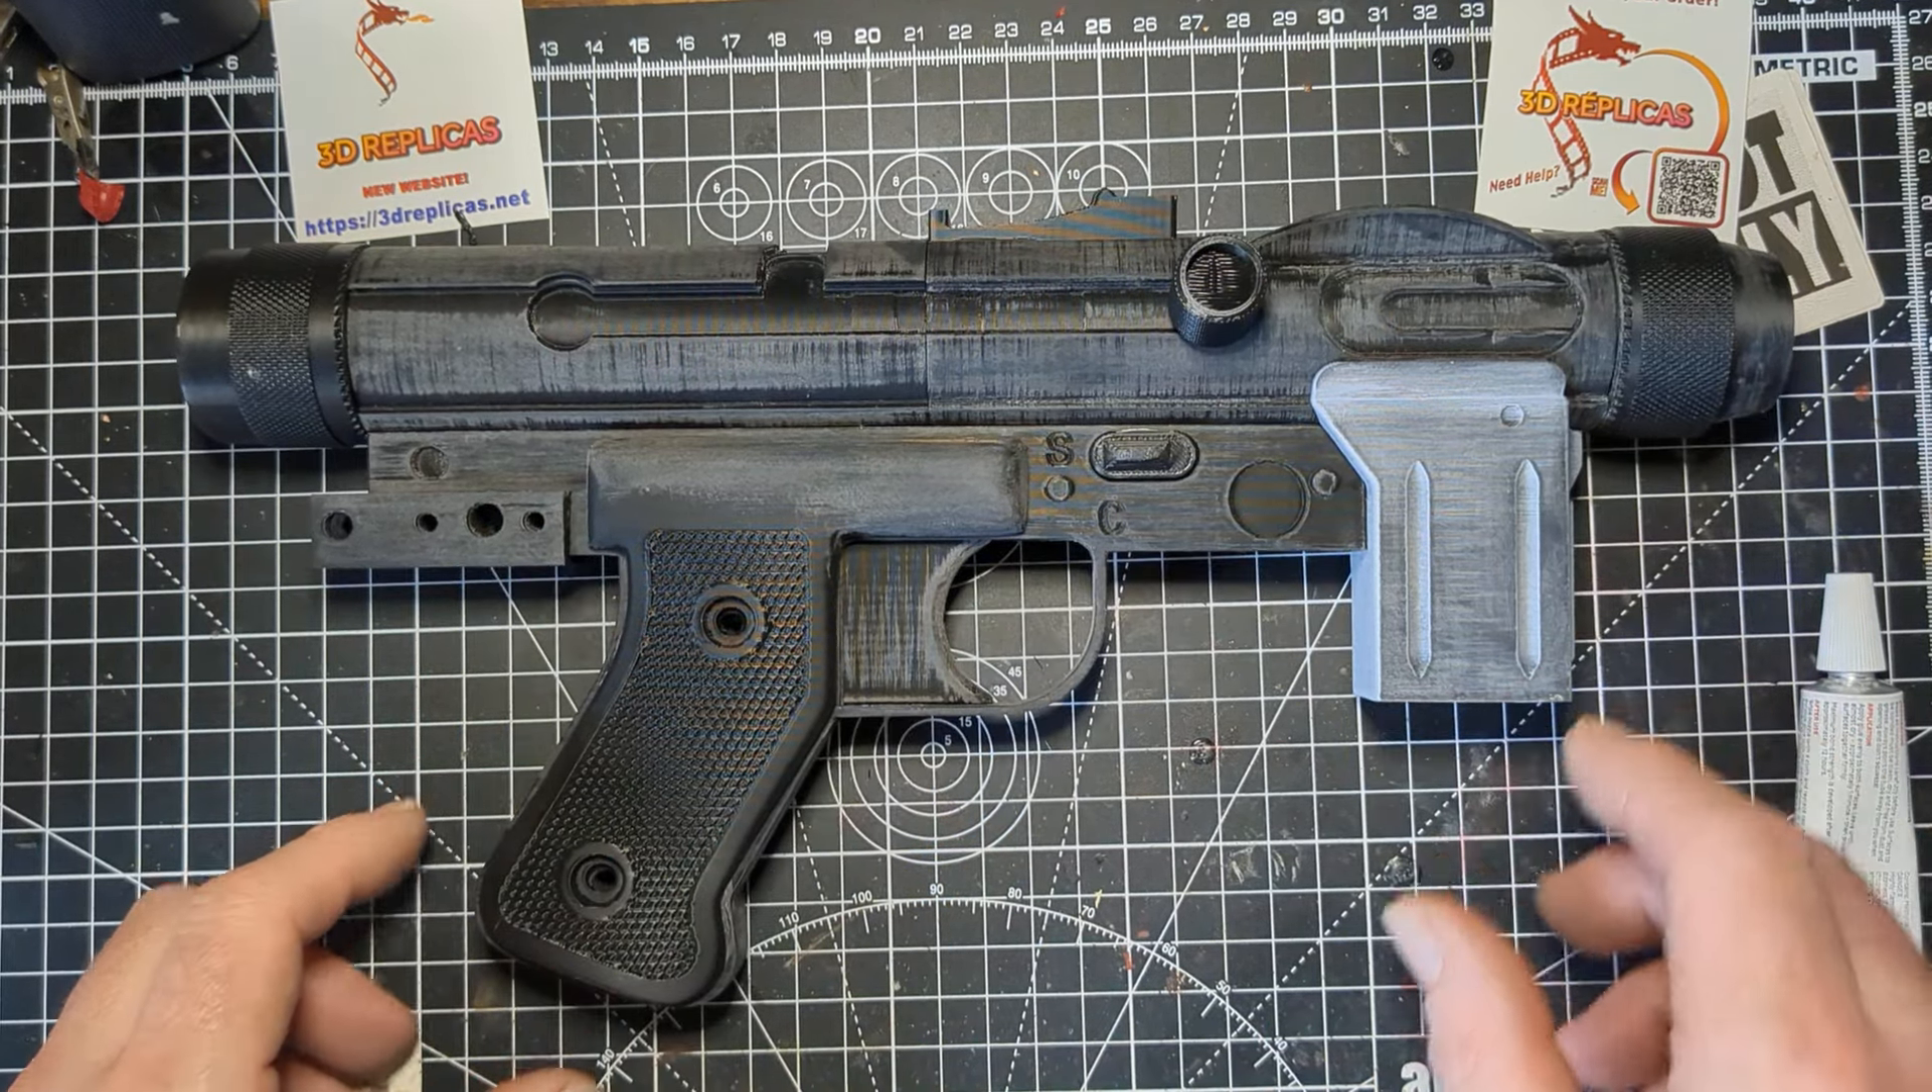That is the 3D replica SE14R blaster kit. Not completely completed yet, but it will be once we get the scope, which will sit on top.